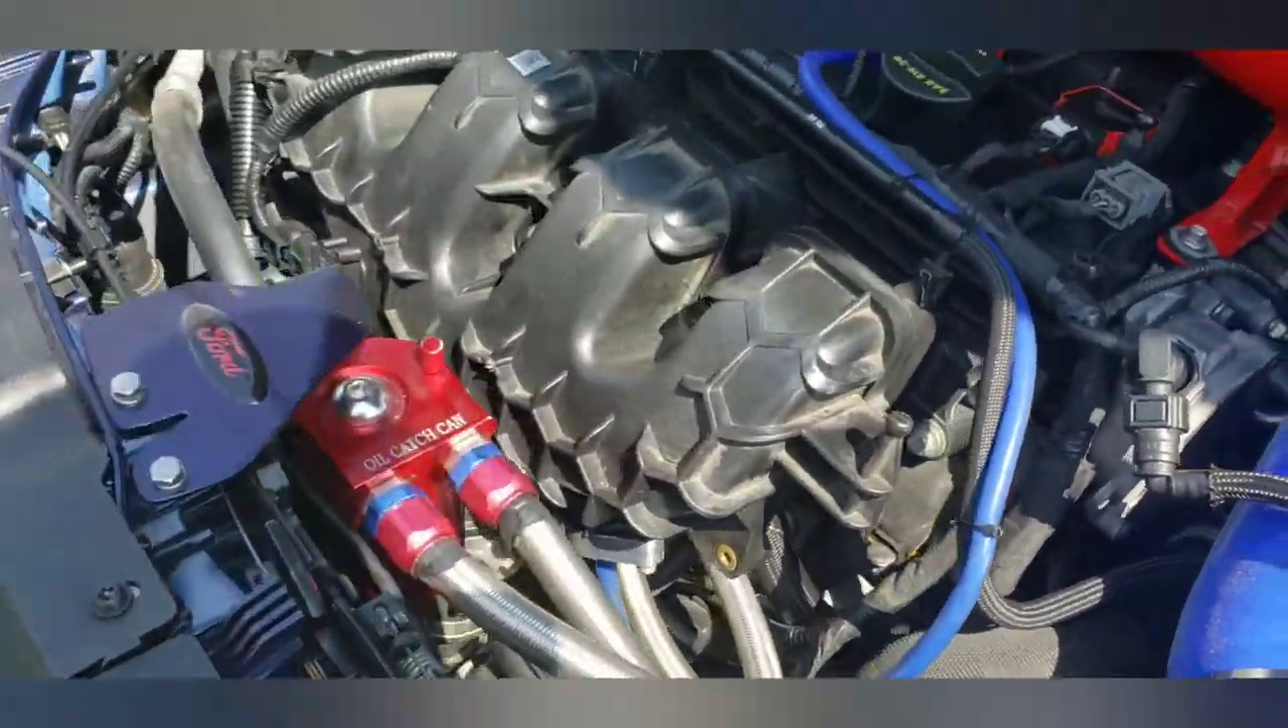Here it is done done everything's back on catch cans reinstalled you can't even really see it down in there.